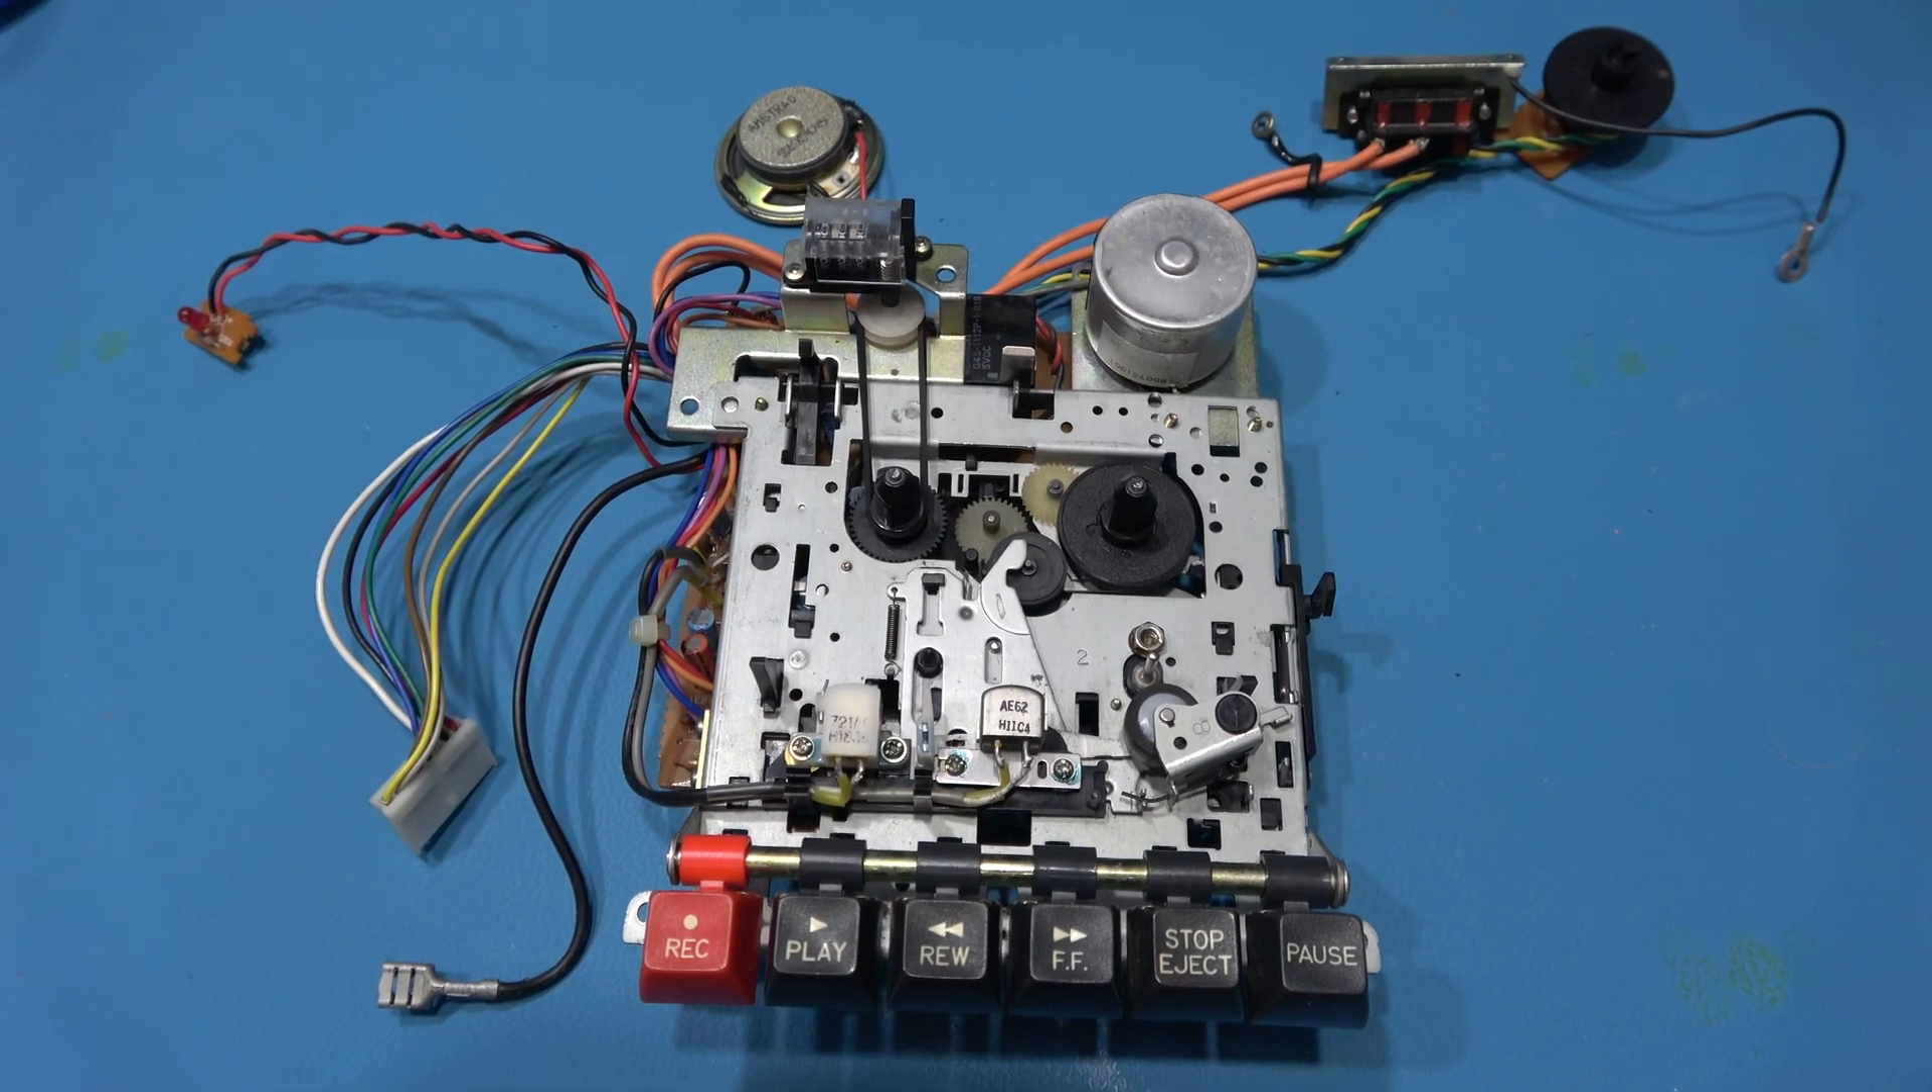And that's the tape mechanism removed.